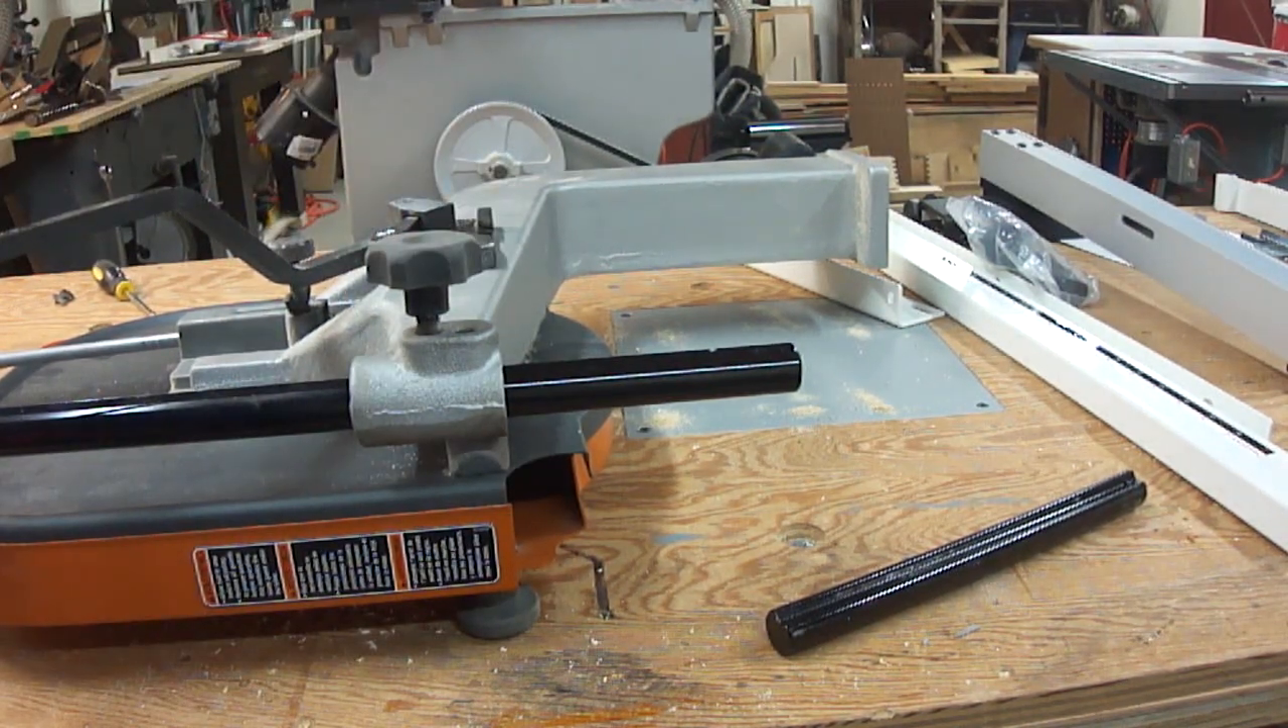Now we have the brand new guide post in there safe and sound.